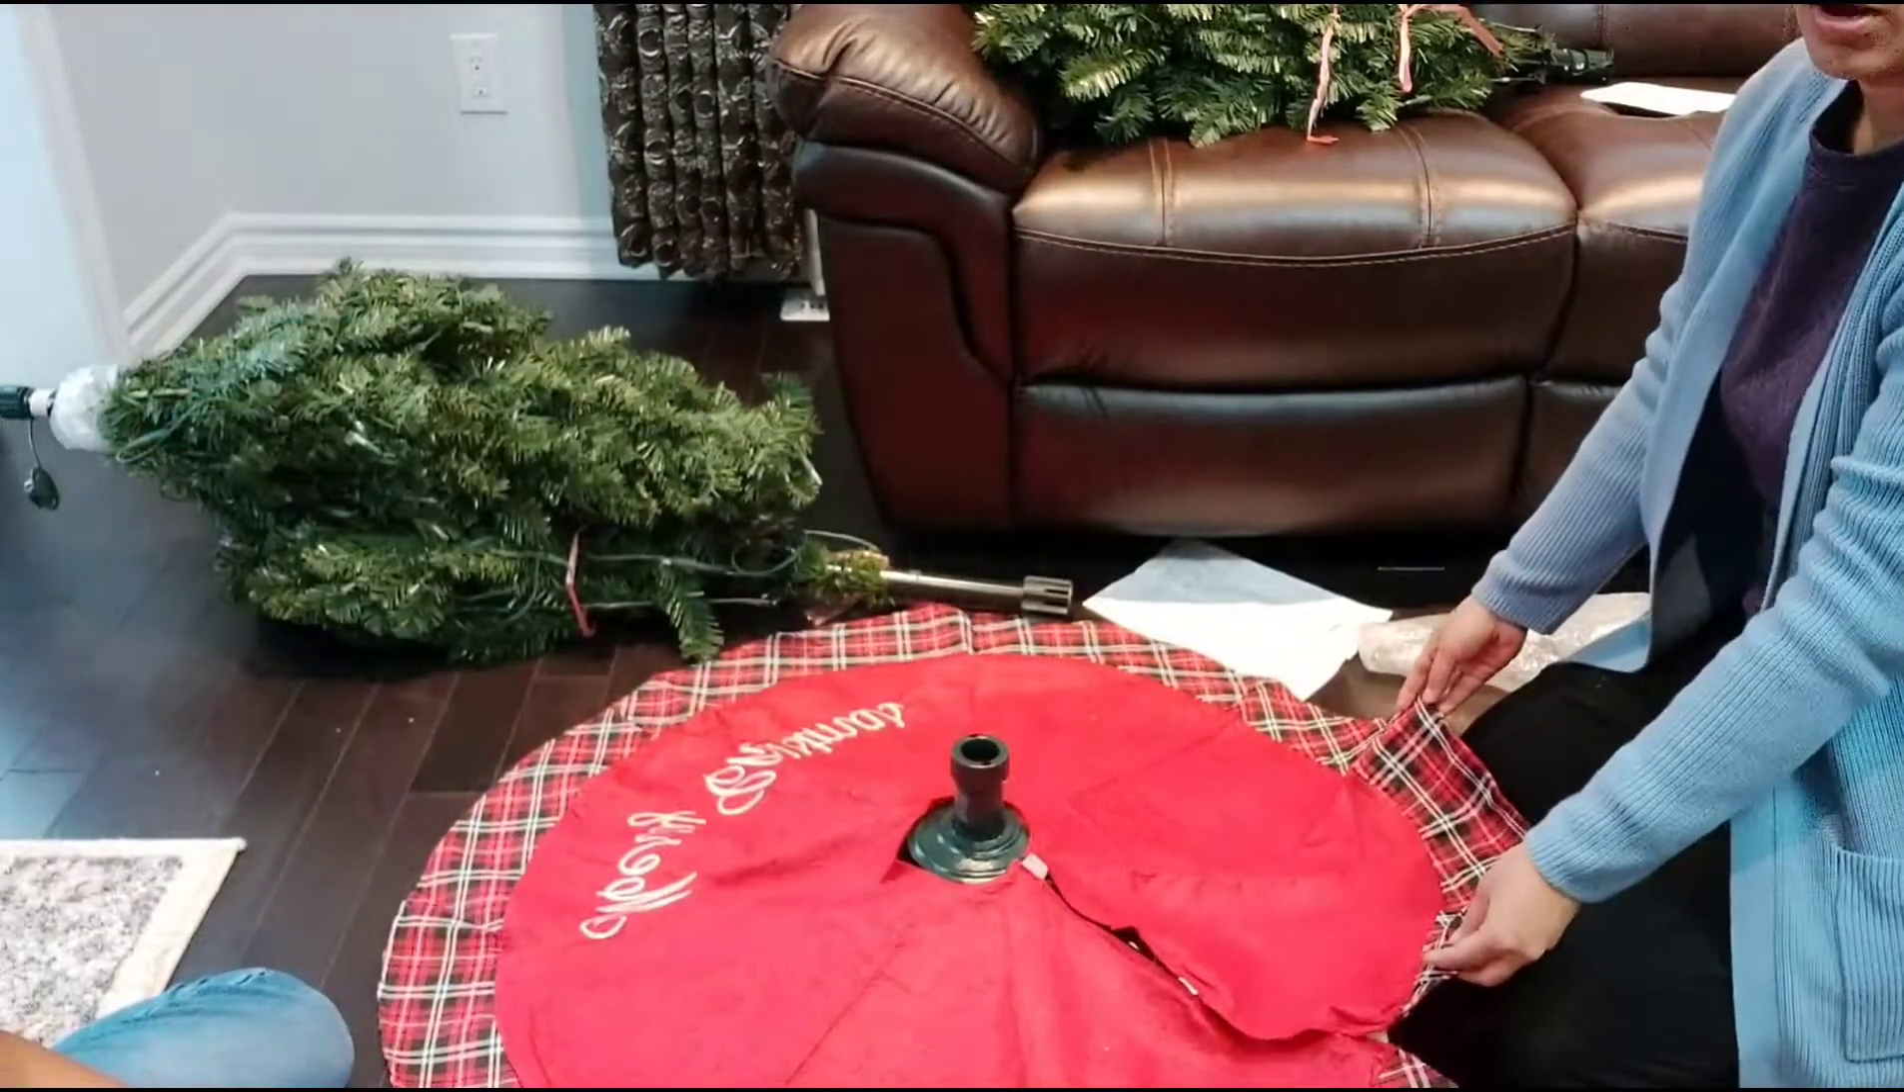Now the skirt is ready with the stand.